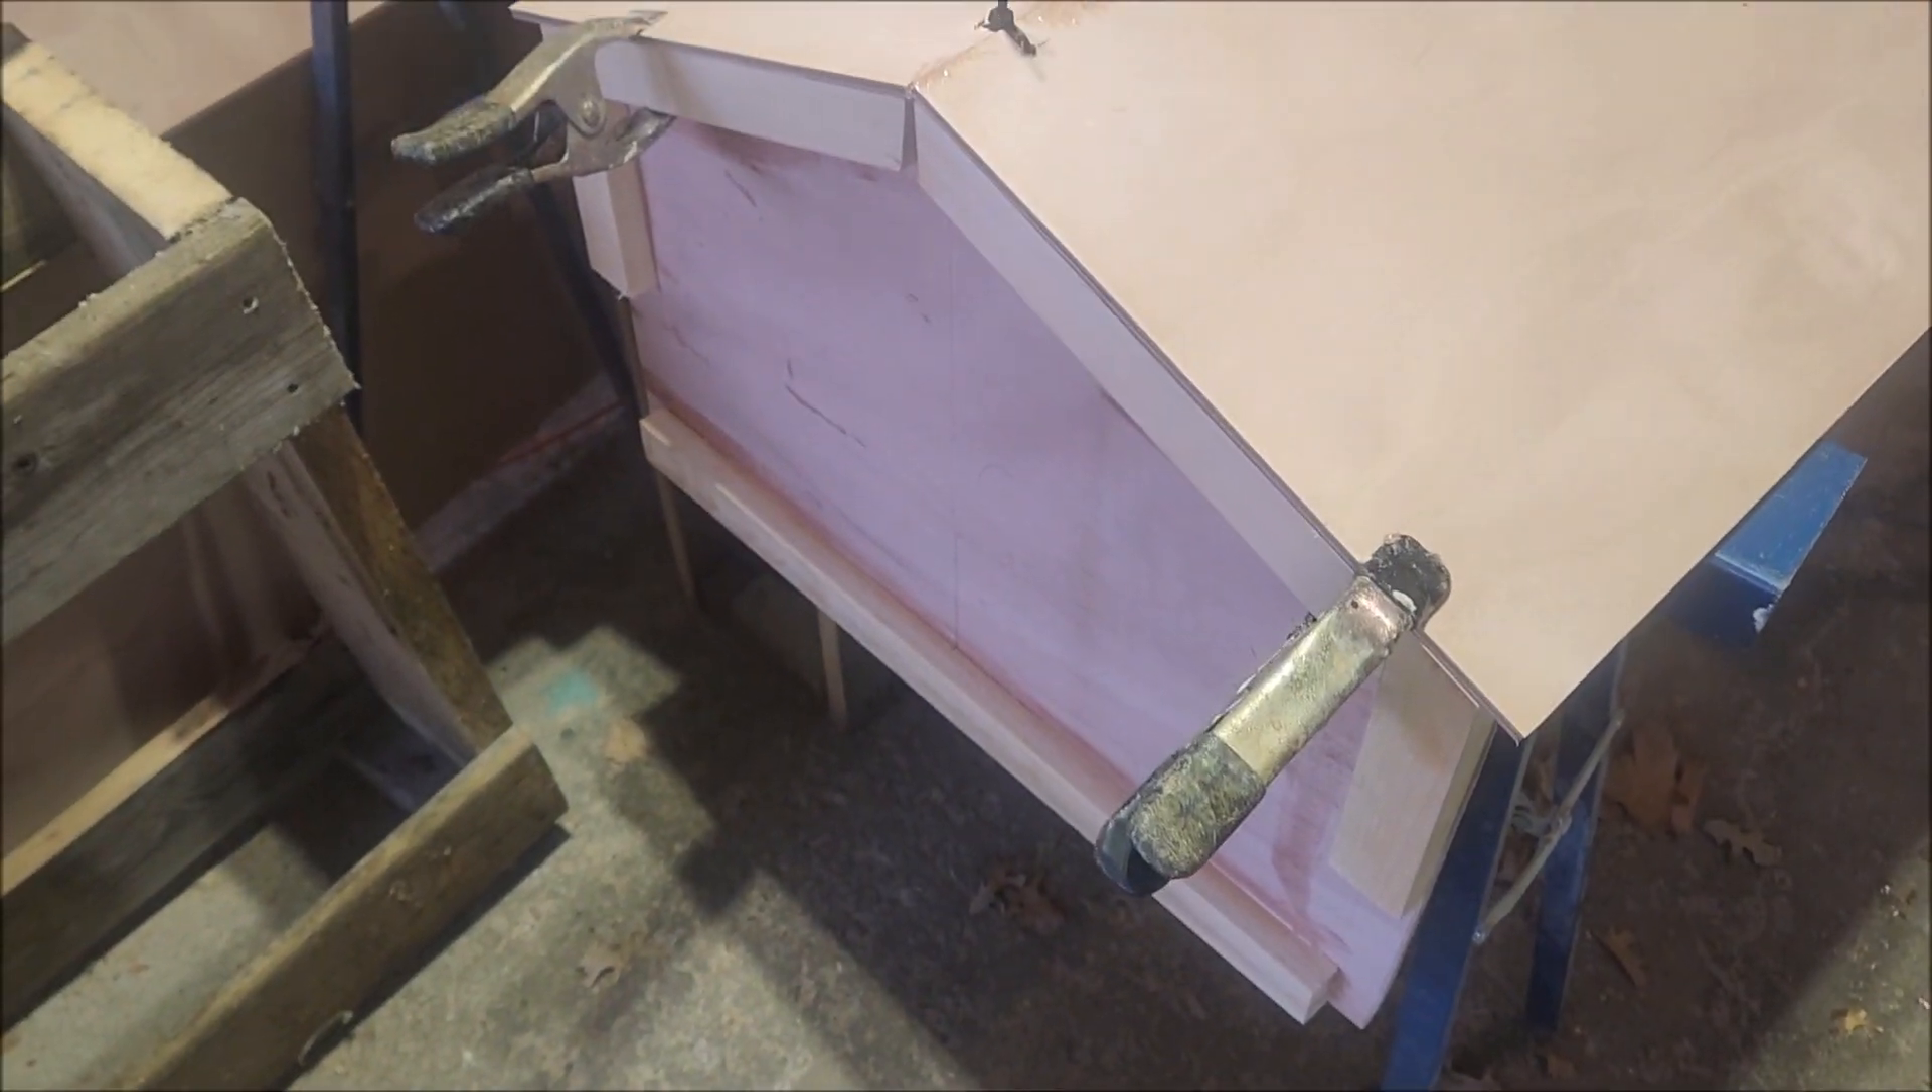I just have the end transom just clamped in place just for the angle and at the other end I have another little piece I made that traces the bottom of the hull at the six foot mark coming in.